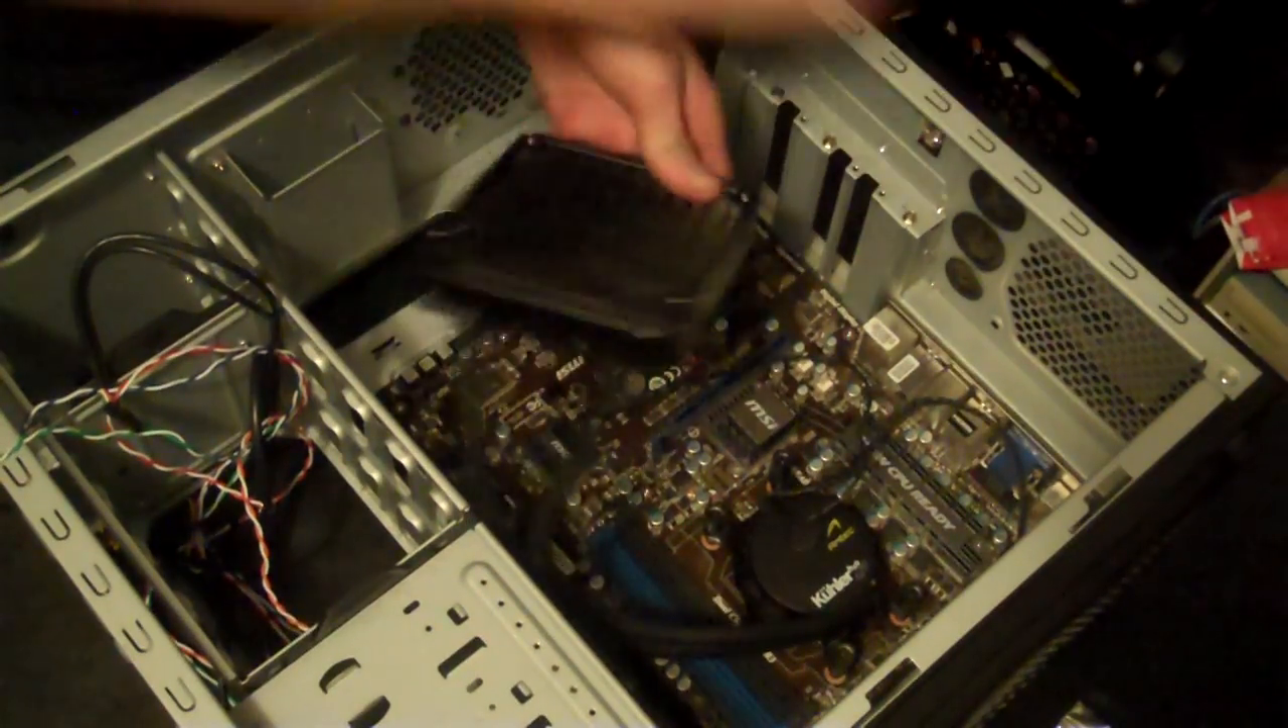All right, you guys can see that I have my heatsink in here now, my liquid cooler.